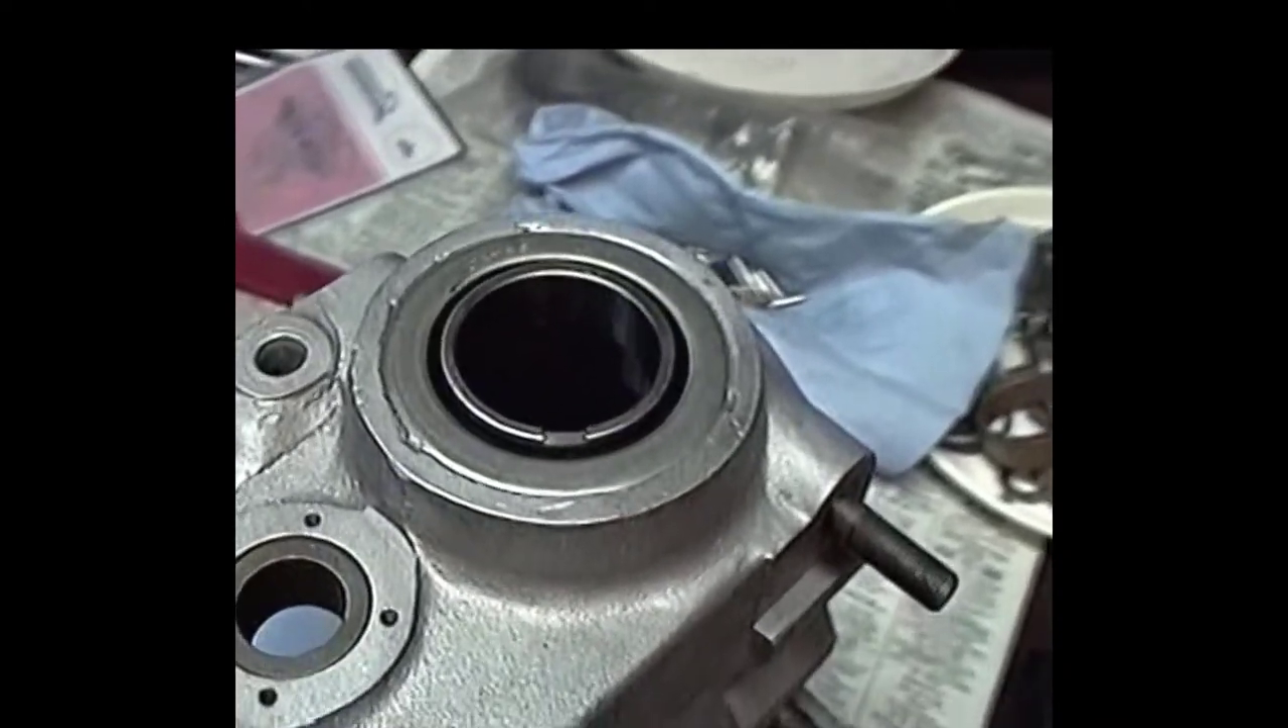We've already got the race fitted.